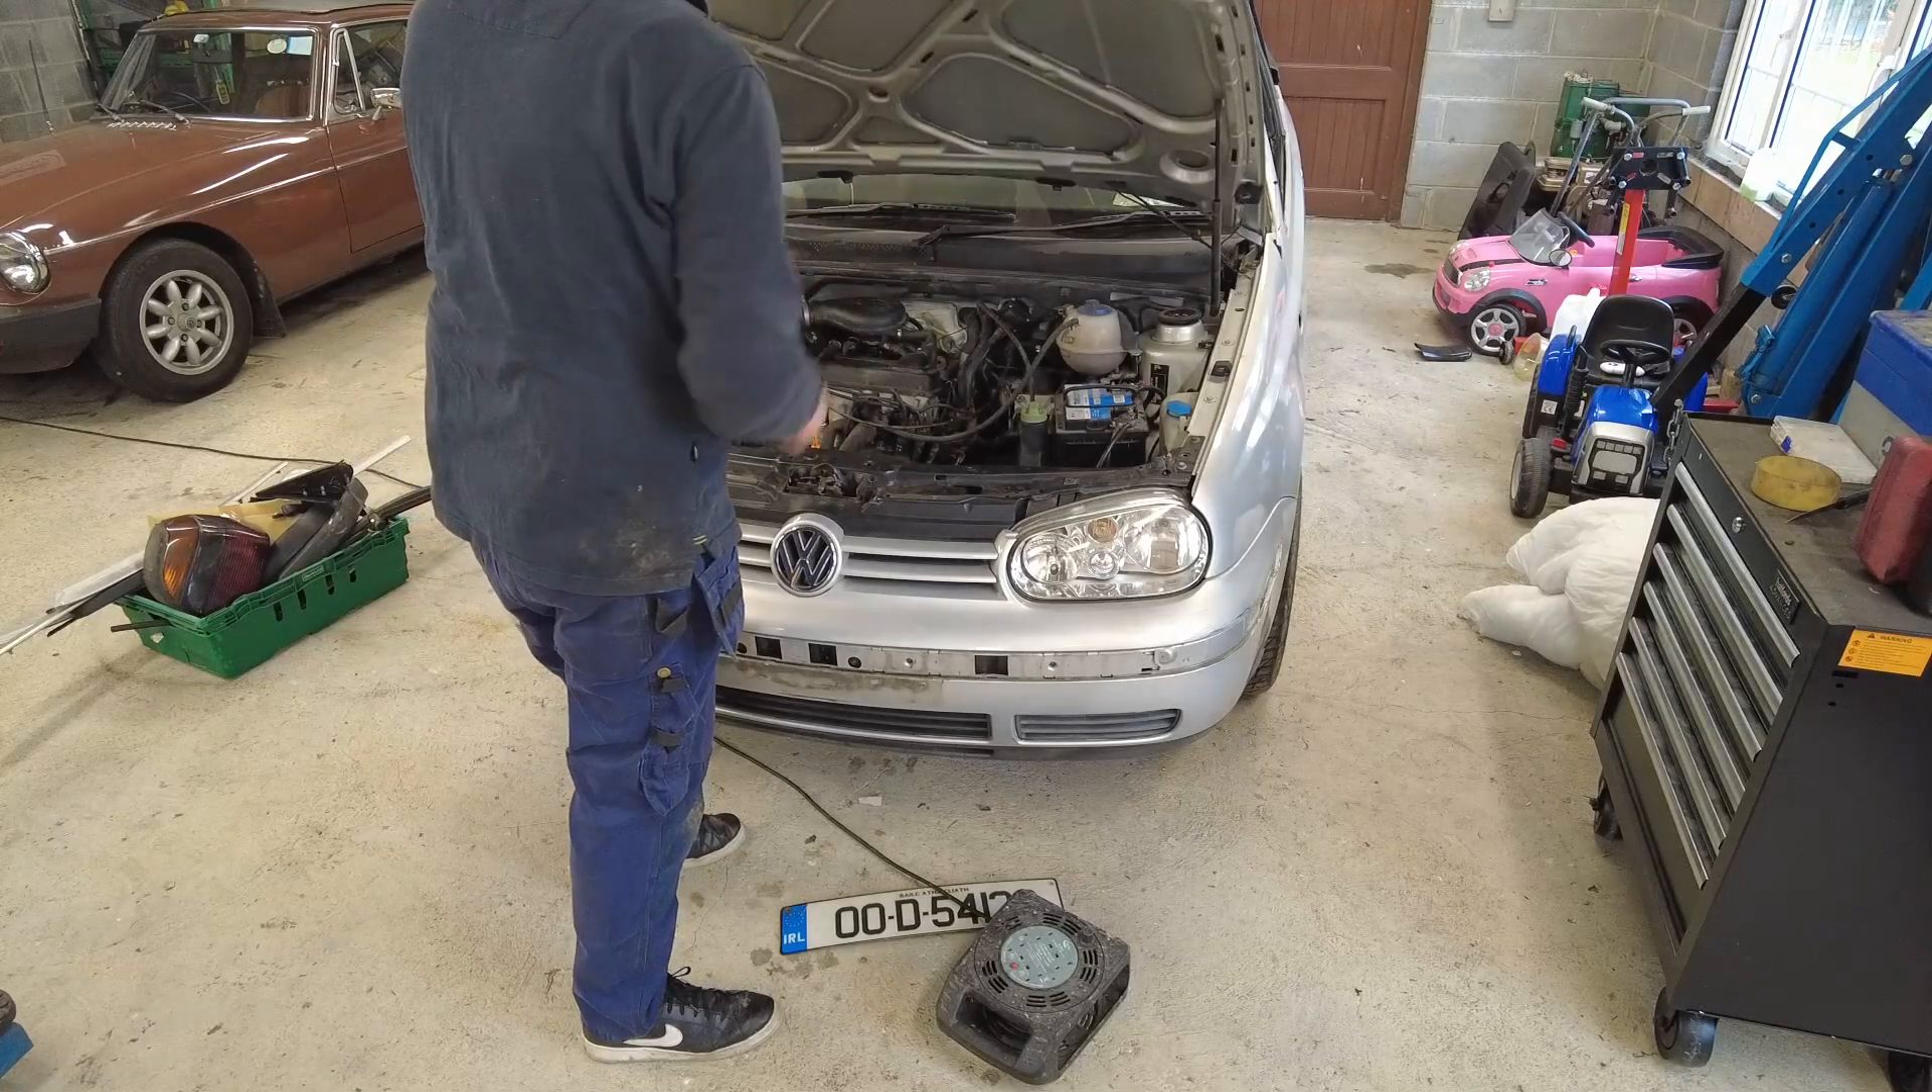Okay, so the last bit of prep work we need to do before masking everything up and rubbing down the paintwork is to get that front bumper off.